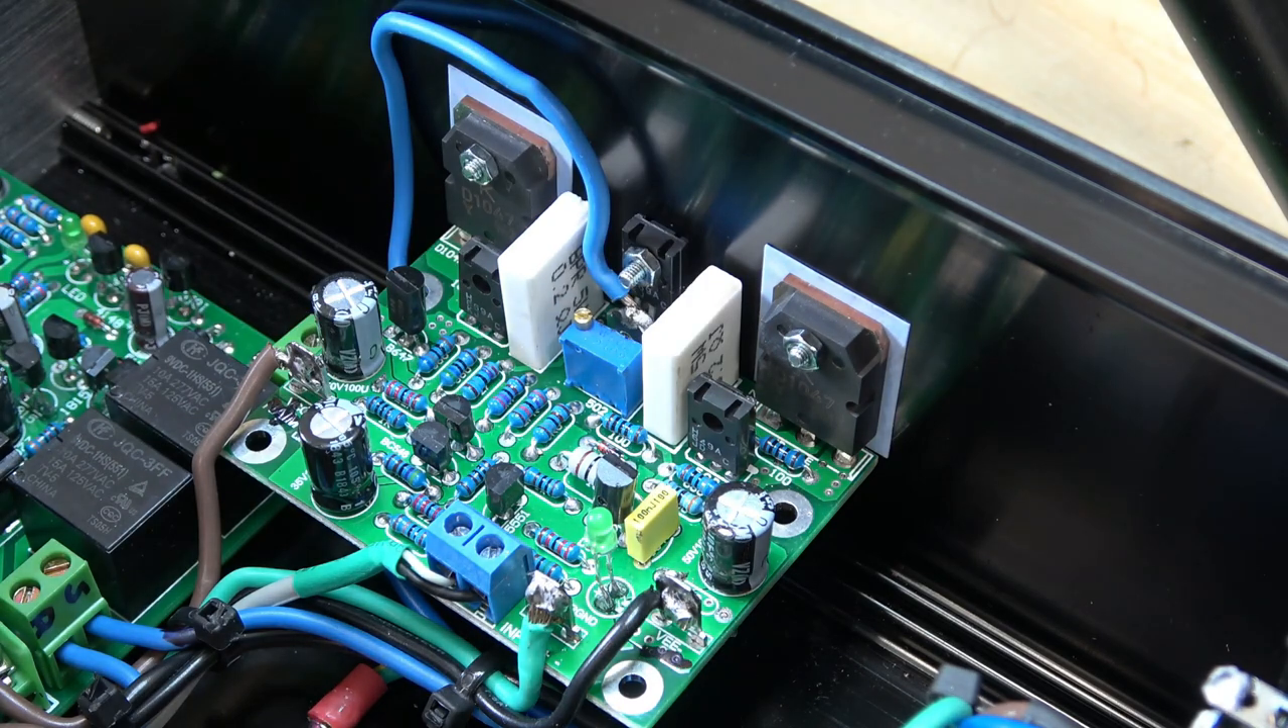Power transistors are screwed to the heat sink.